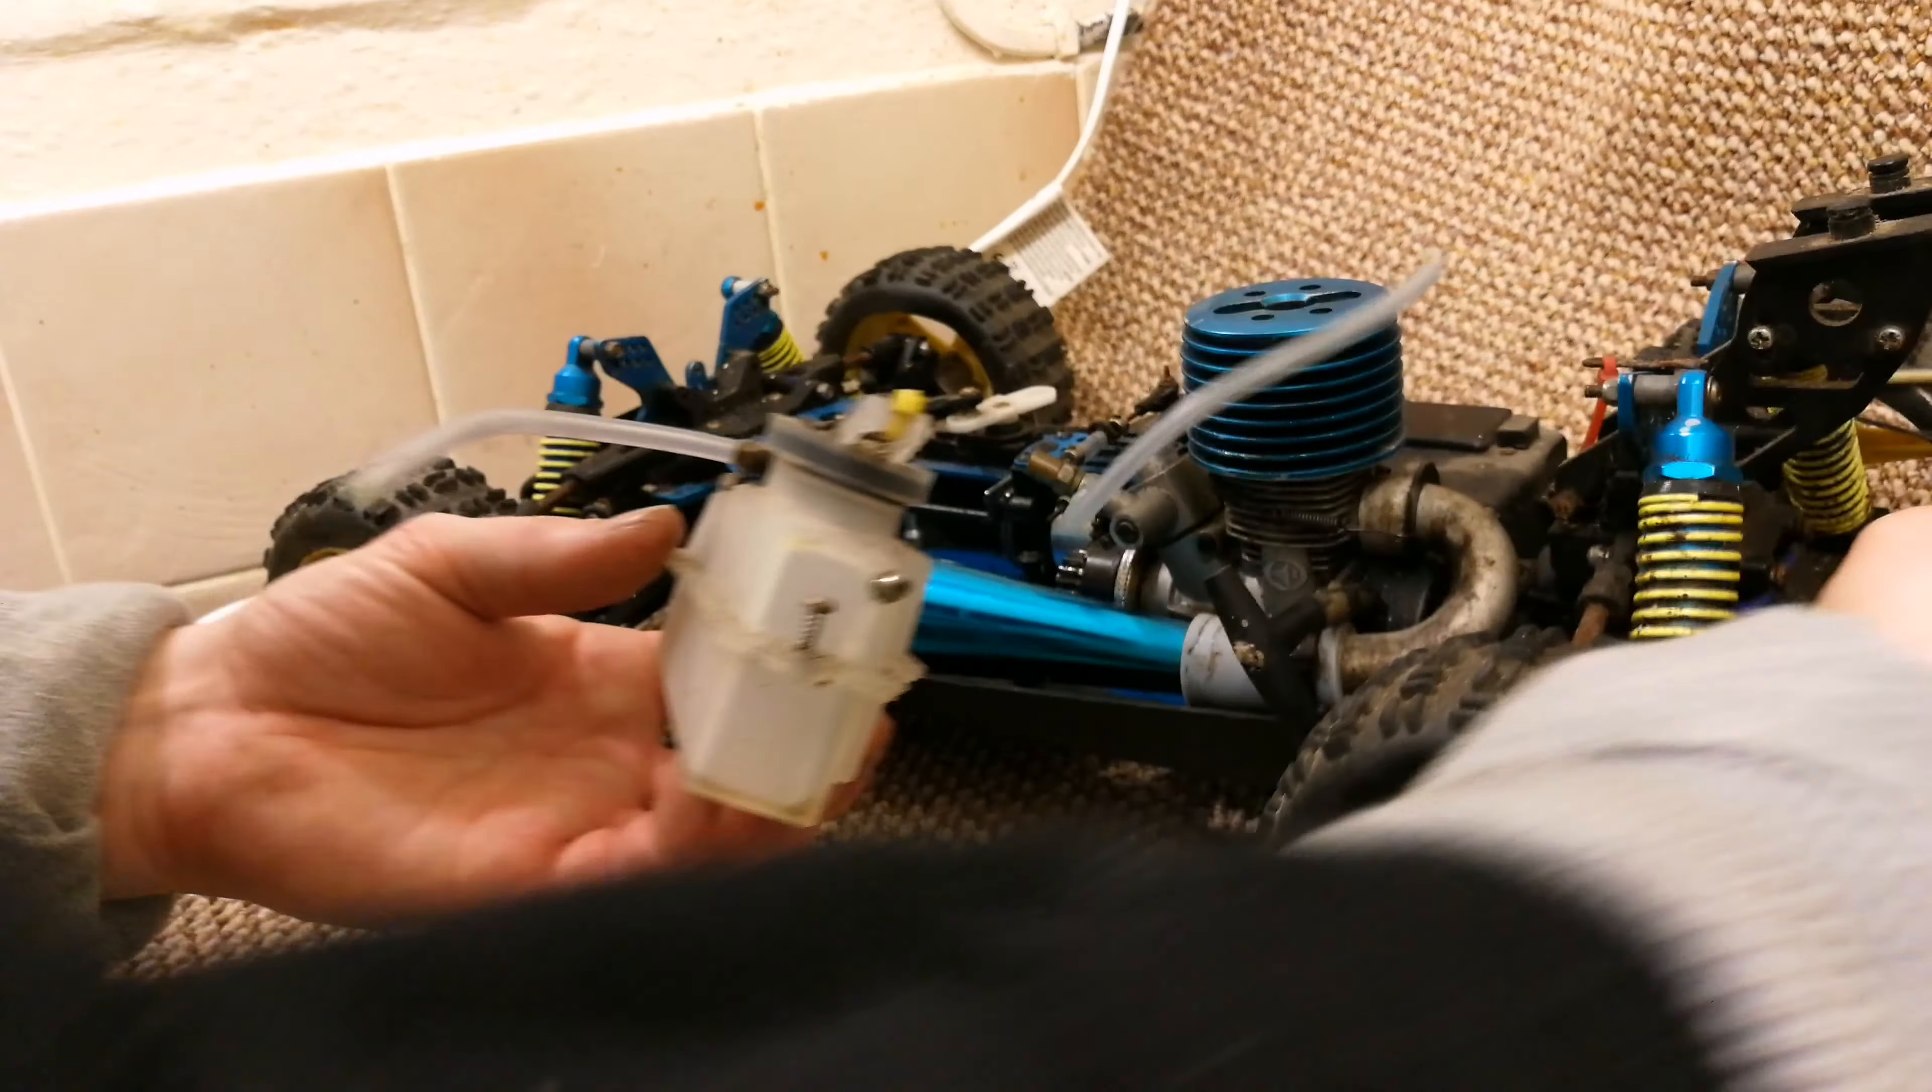So you got your tank out now.